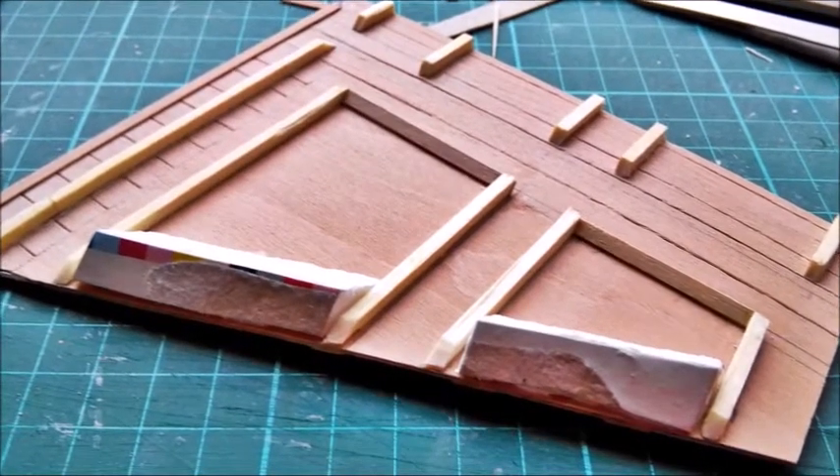Along with the roof beams I glued strips of veneer into place.